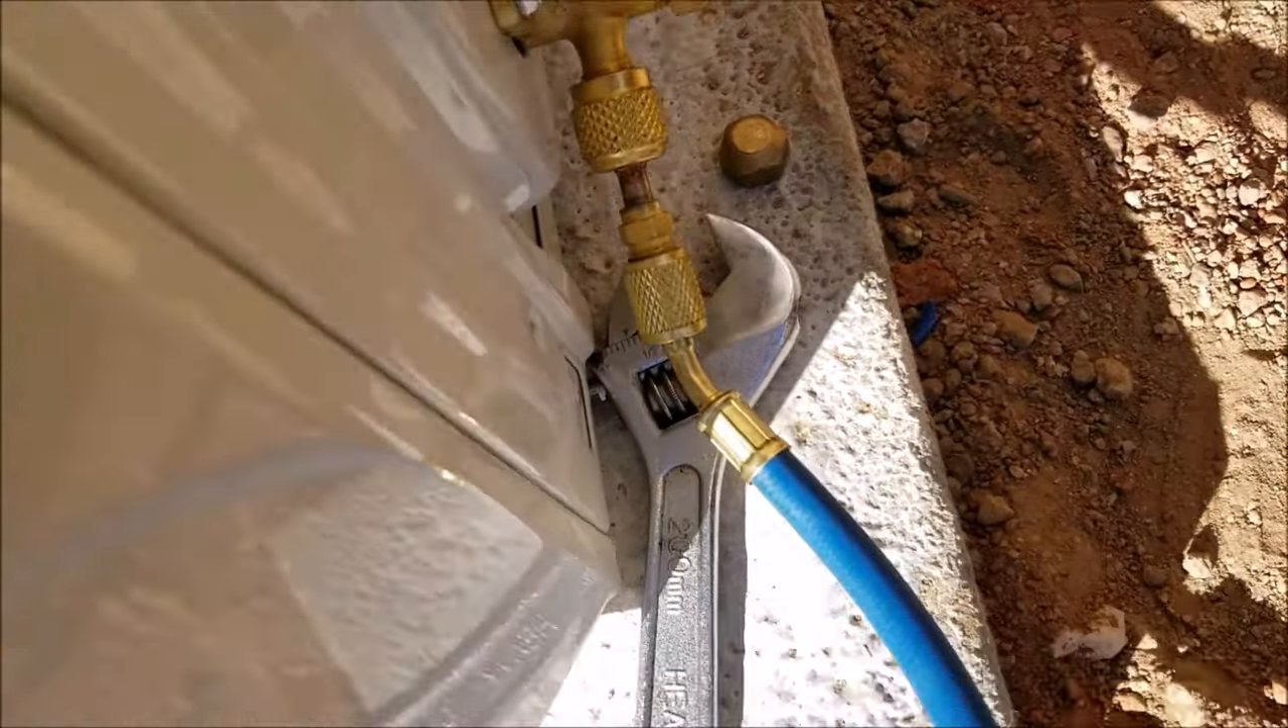This low pressure line is just hooked up straight to the unit.